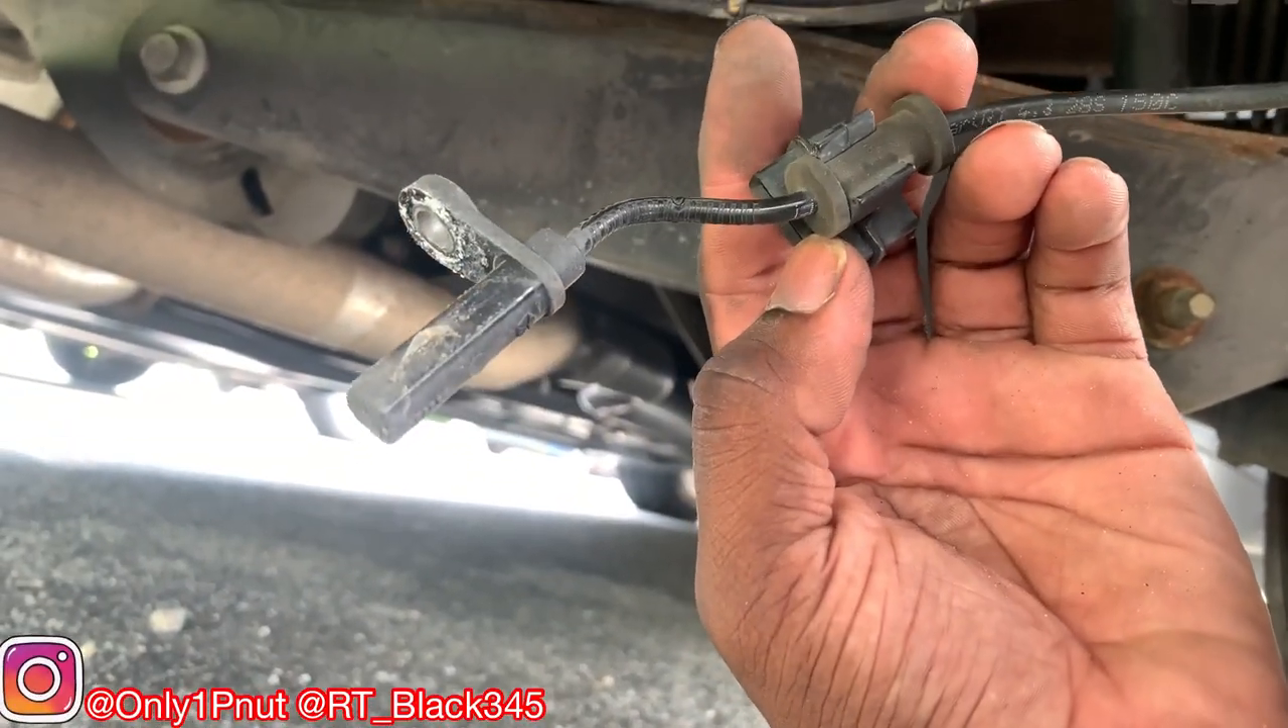So now I just got the sensor out.